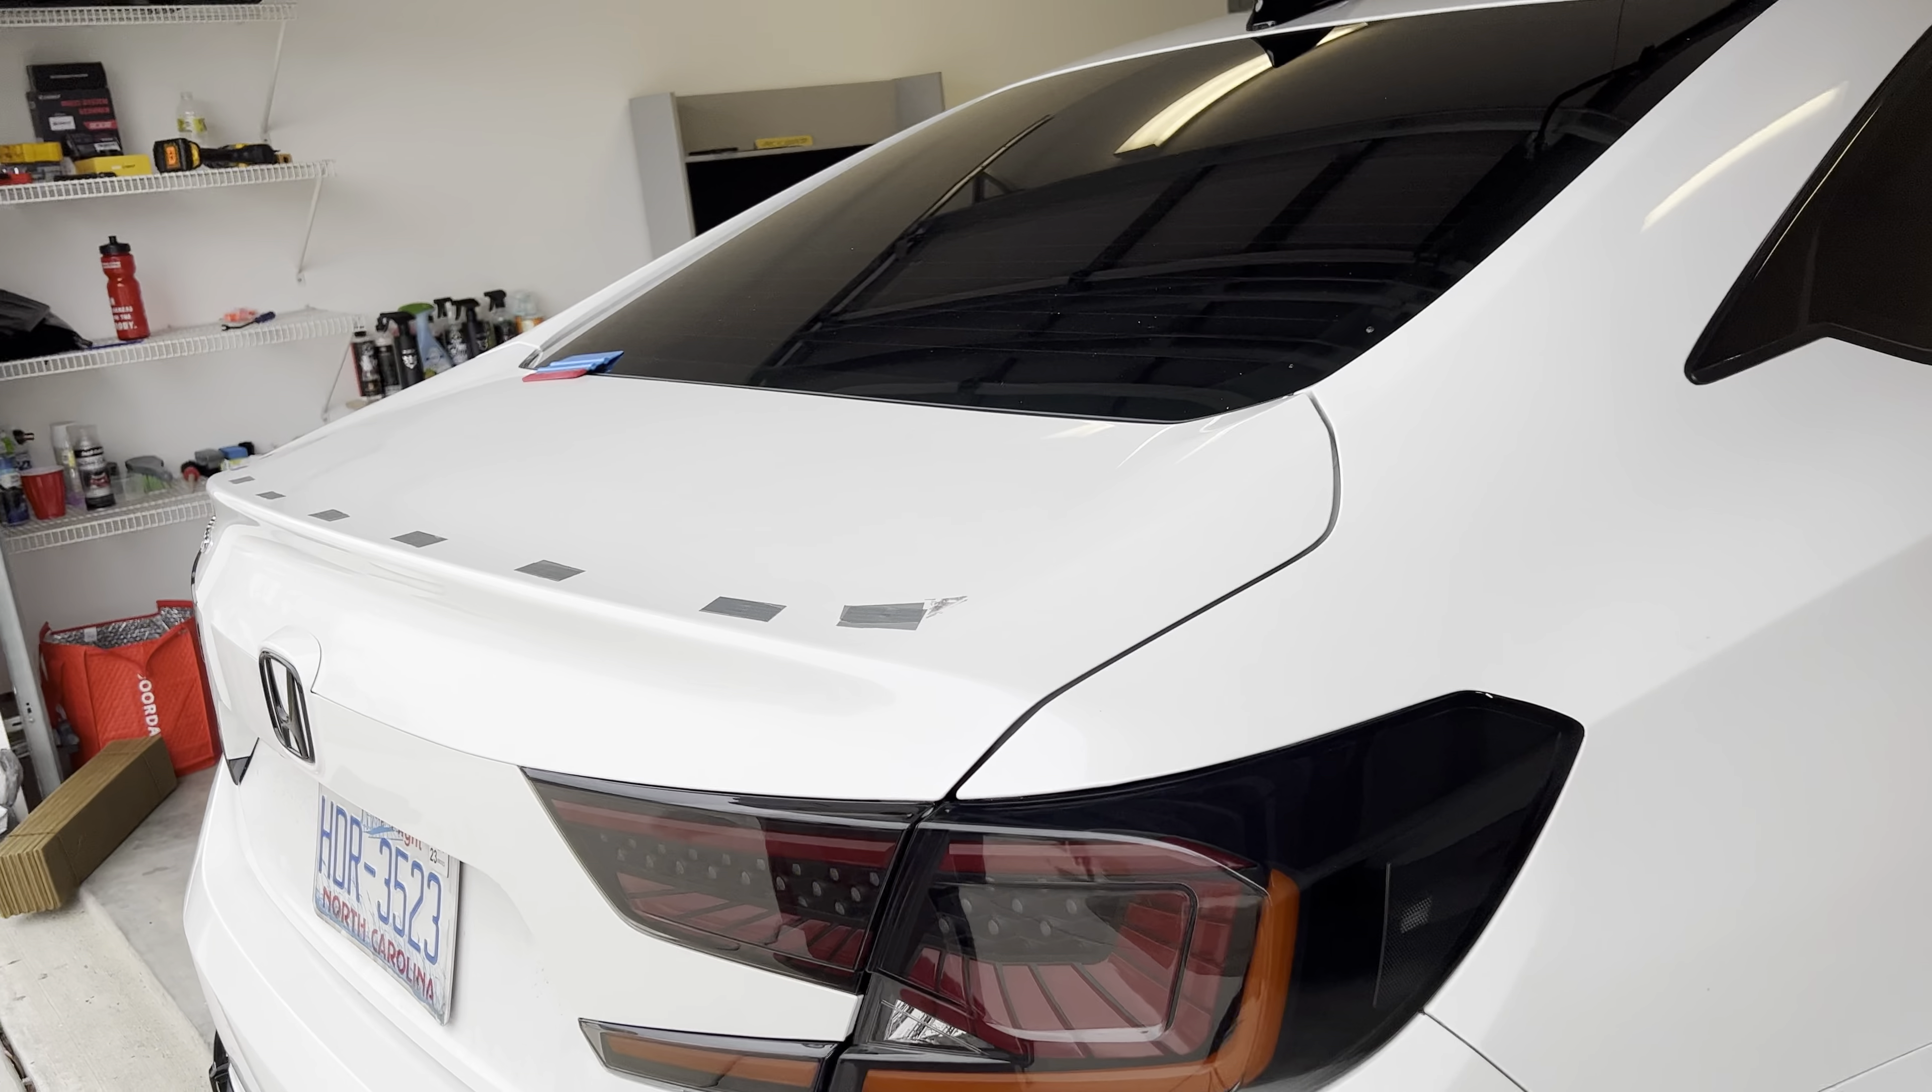So we got the spoiler off um a lot easier easier than i had gotten mine off when i did my um accord mostly because i learned my lesson.